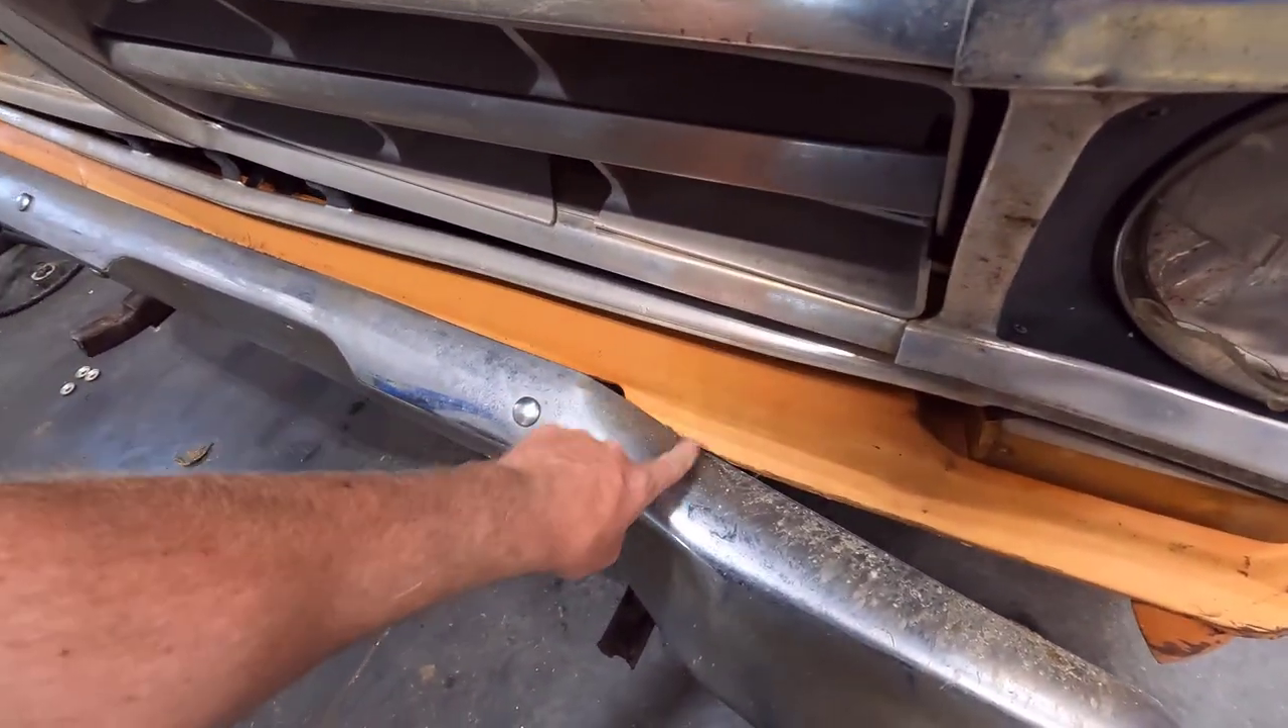The front bumper does need to come off because uh it overlaps the stone guard right here.